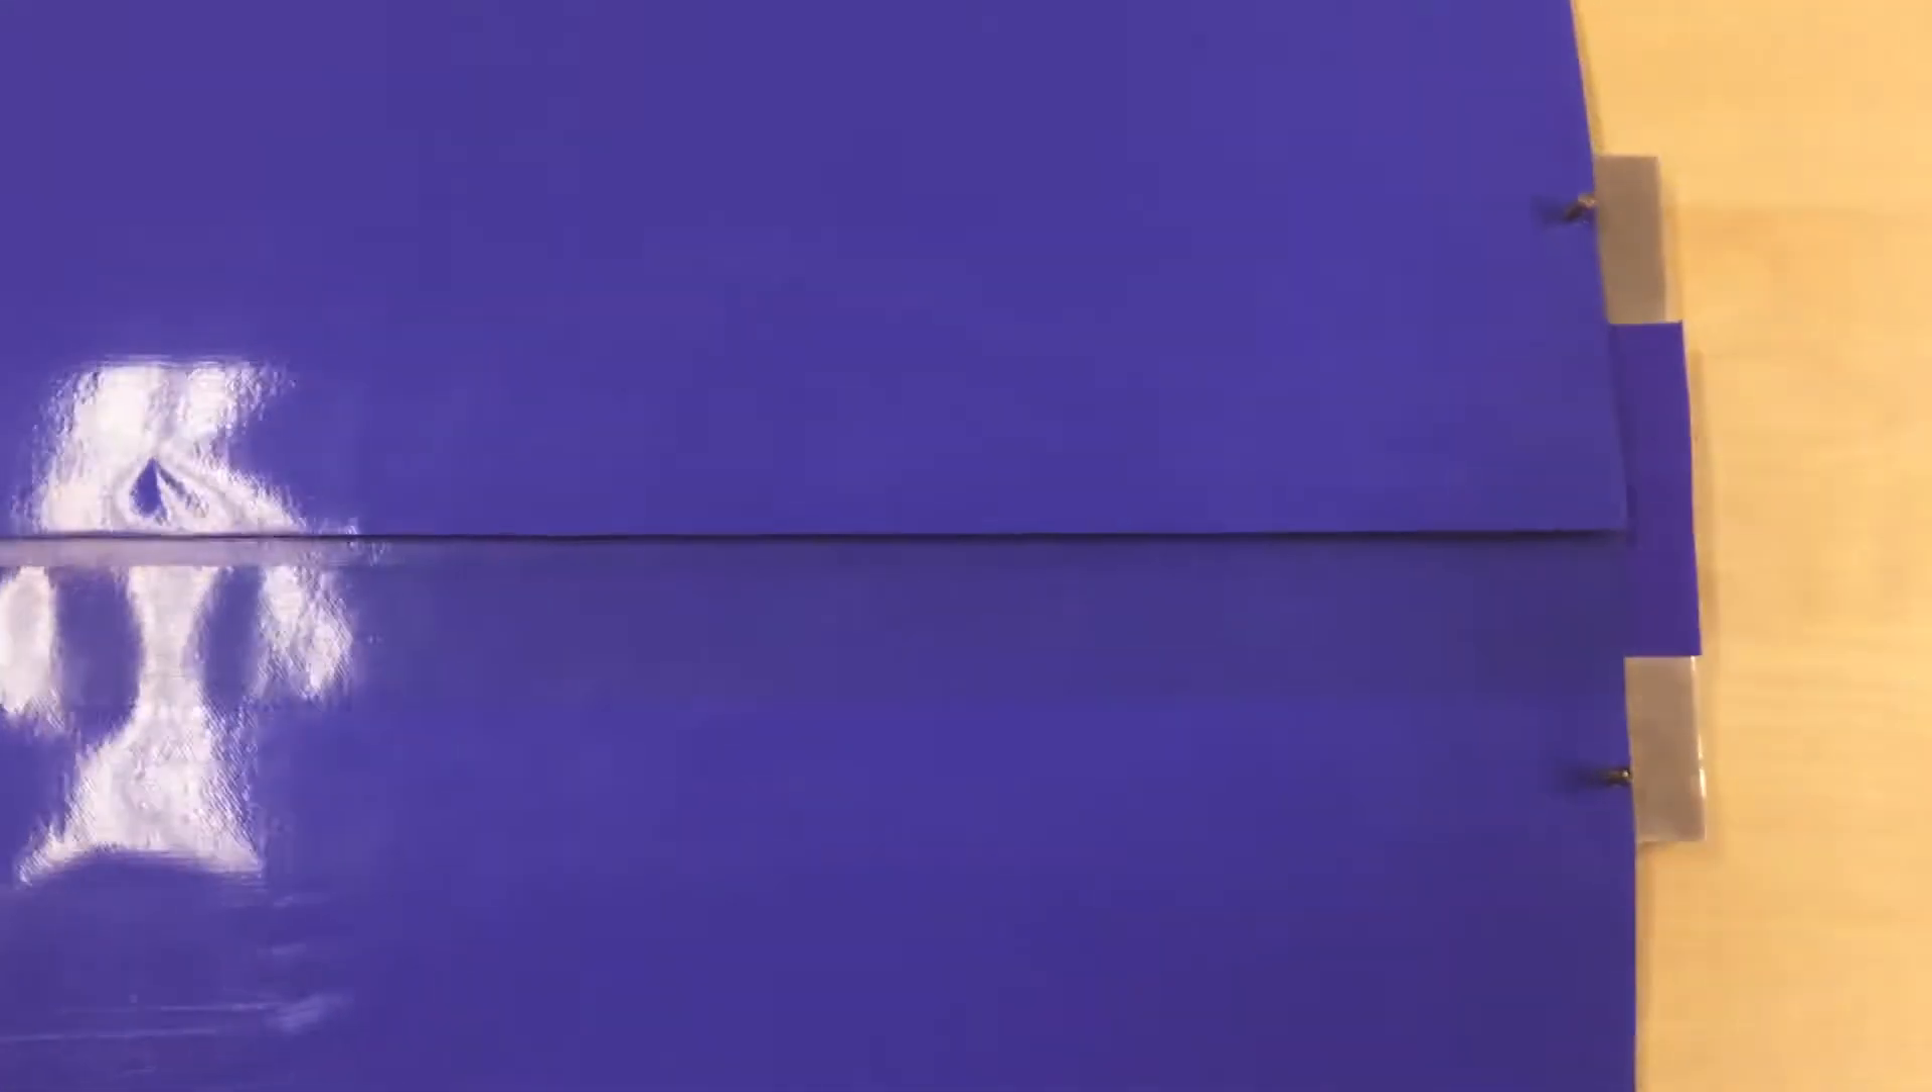Now you can see that the belts got a perfect even overlap and the edges are nice and in line.